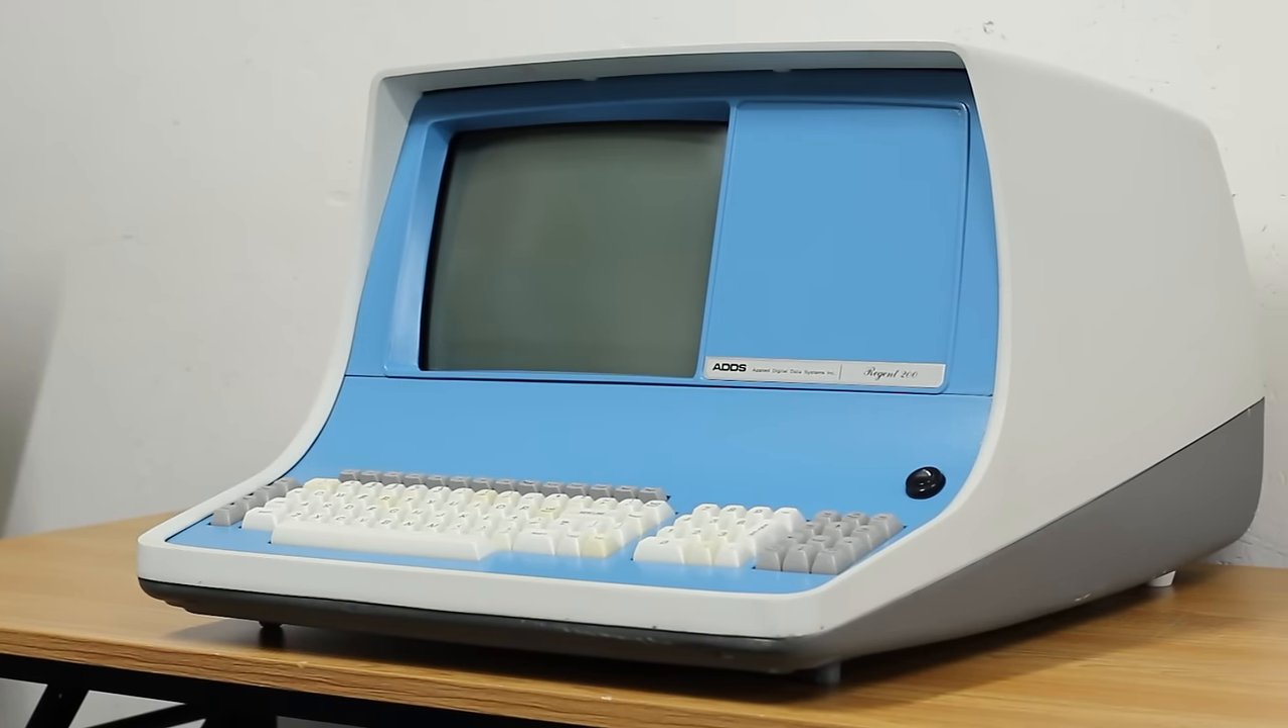But anyways, let's get that new fully assembled top piece back on. There we go, all back together.